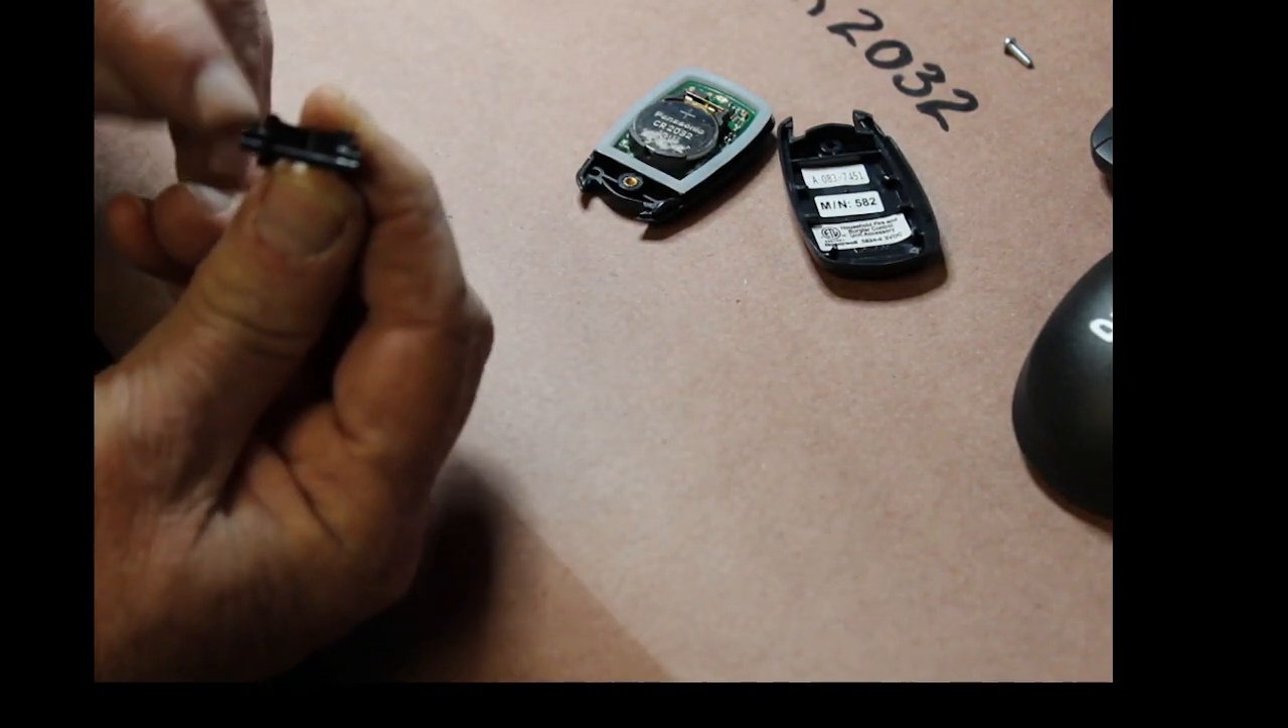Now, your new battery is in.